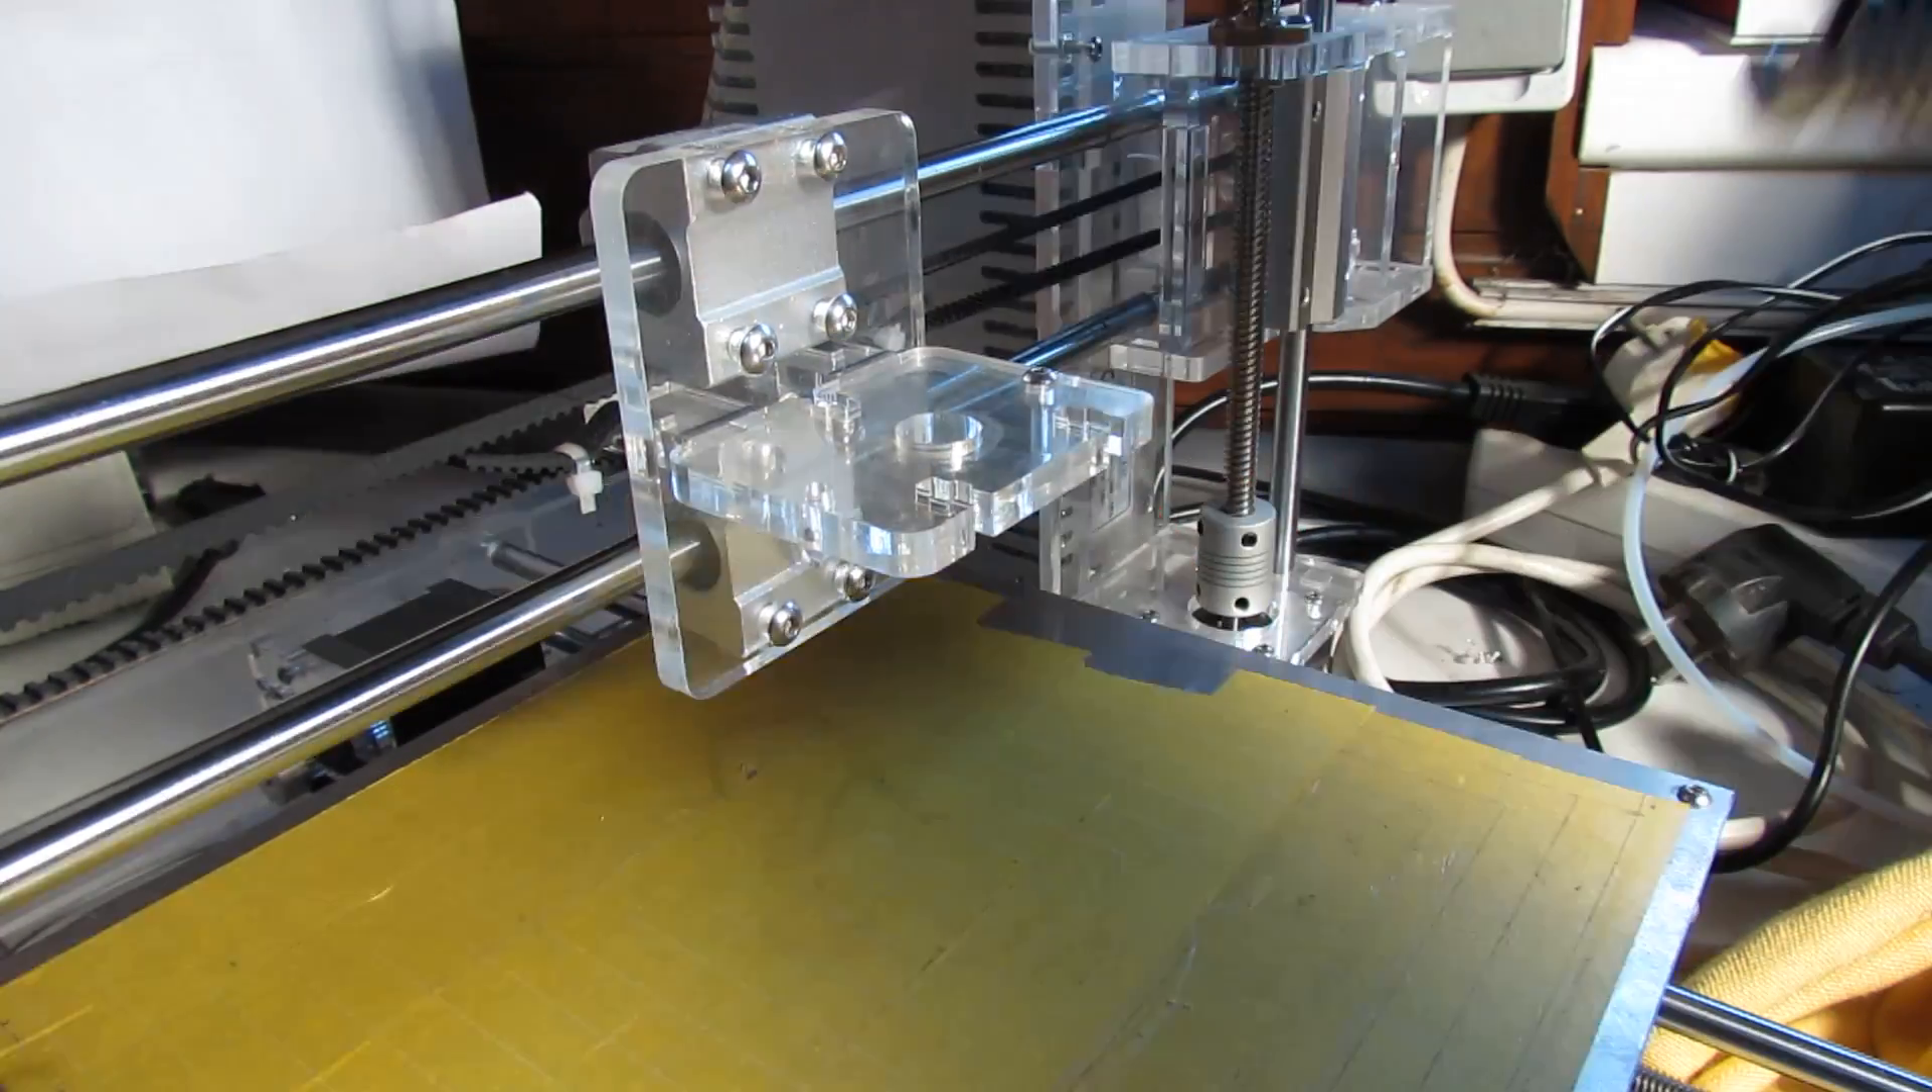So I firstly removed a small fan which was attached to the plastic mount and I unscrew a 3D printer hotend from the same acrylic mount.